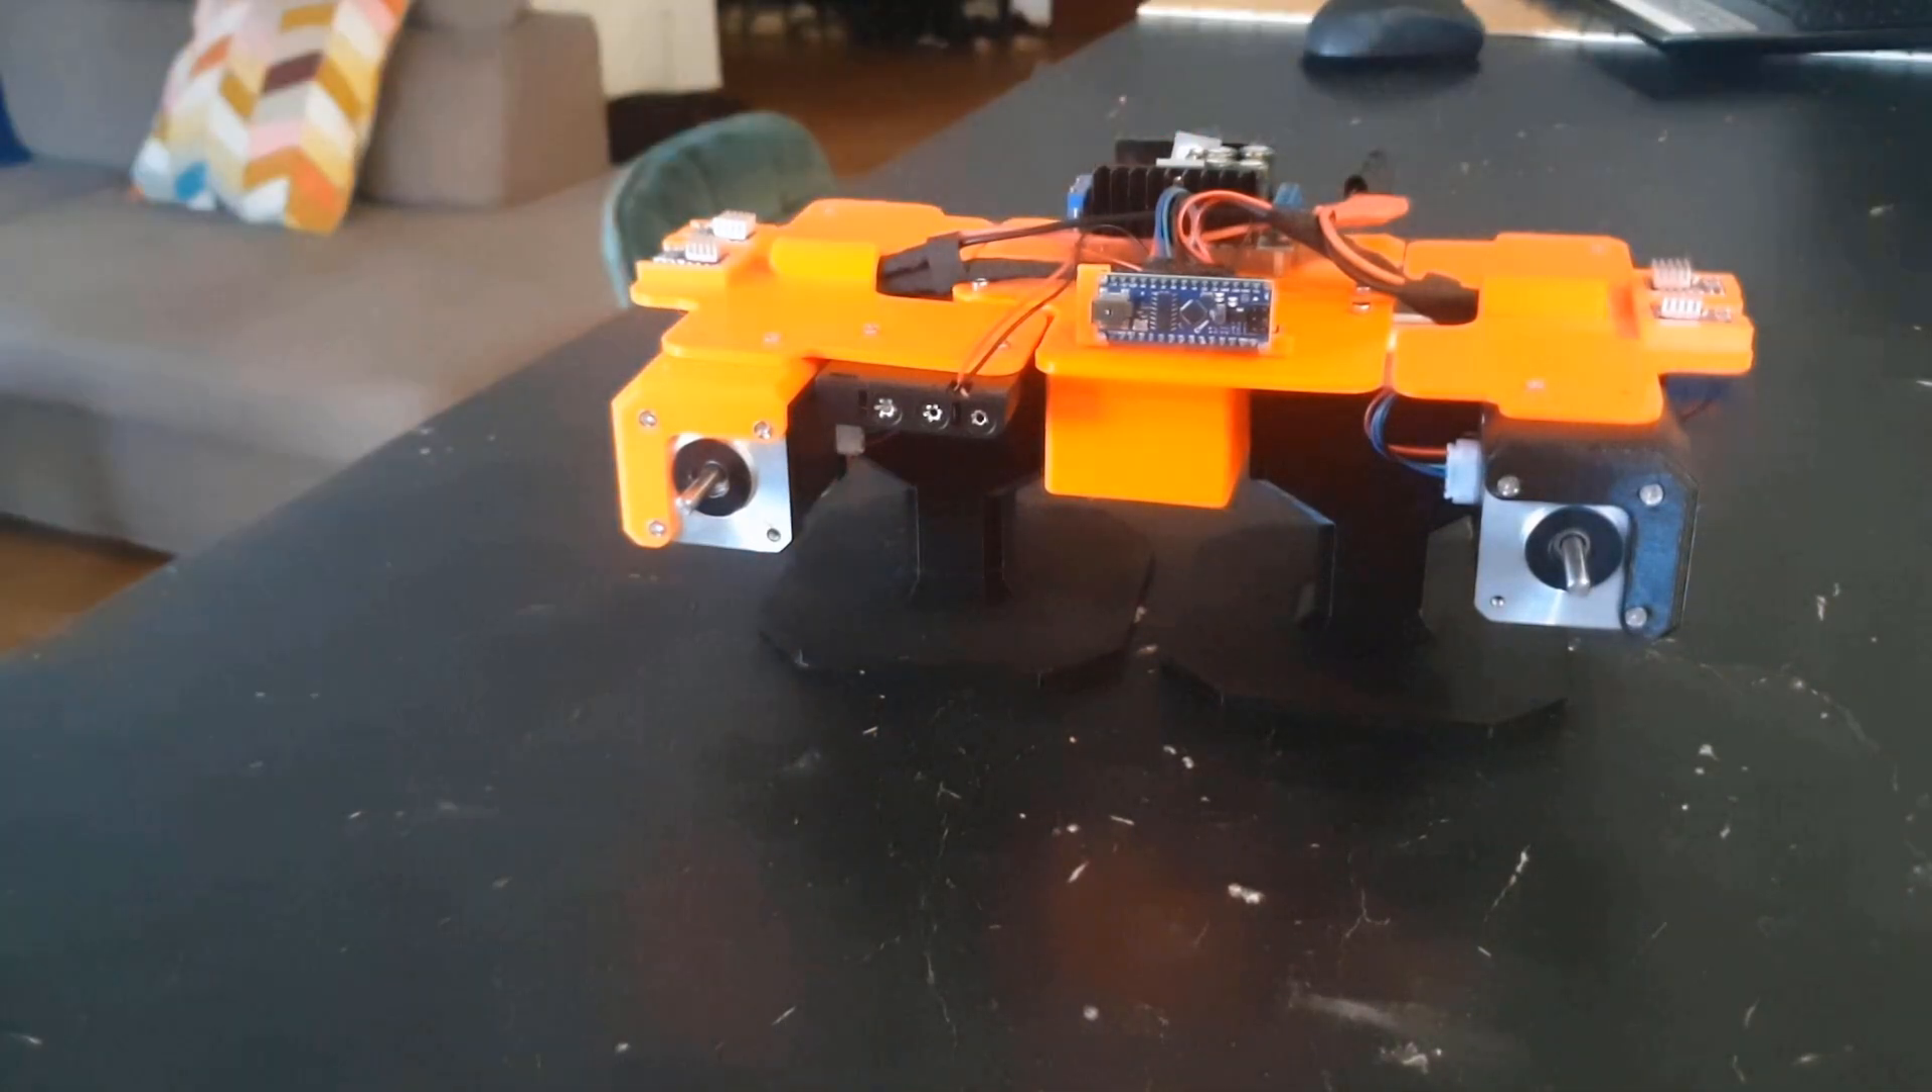Now we have assembled the robot base and we can start with the software.